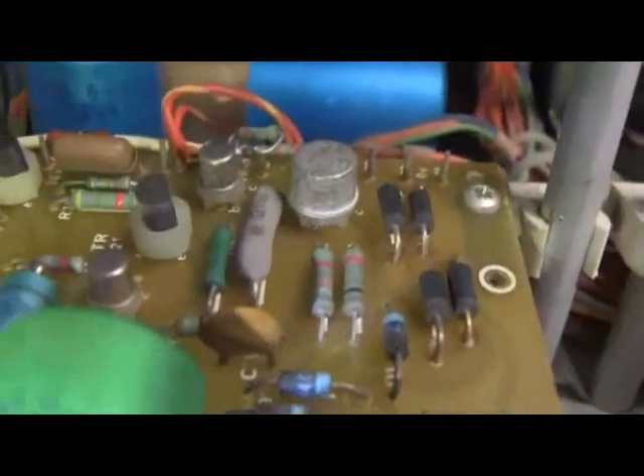The diodes all sit up proud they don't sit down on the board.